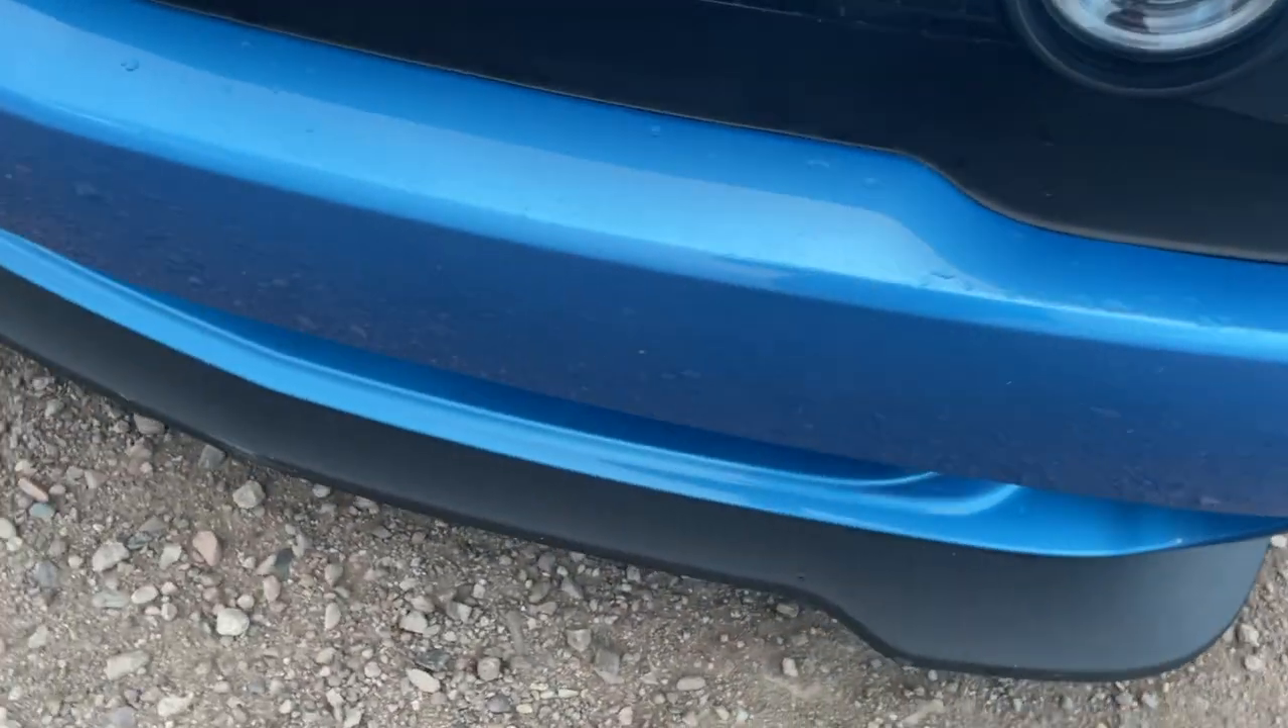You can see the trim lines up very nicely.